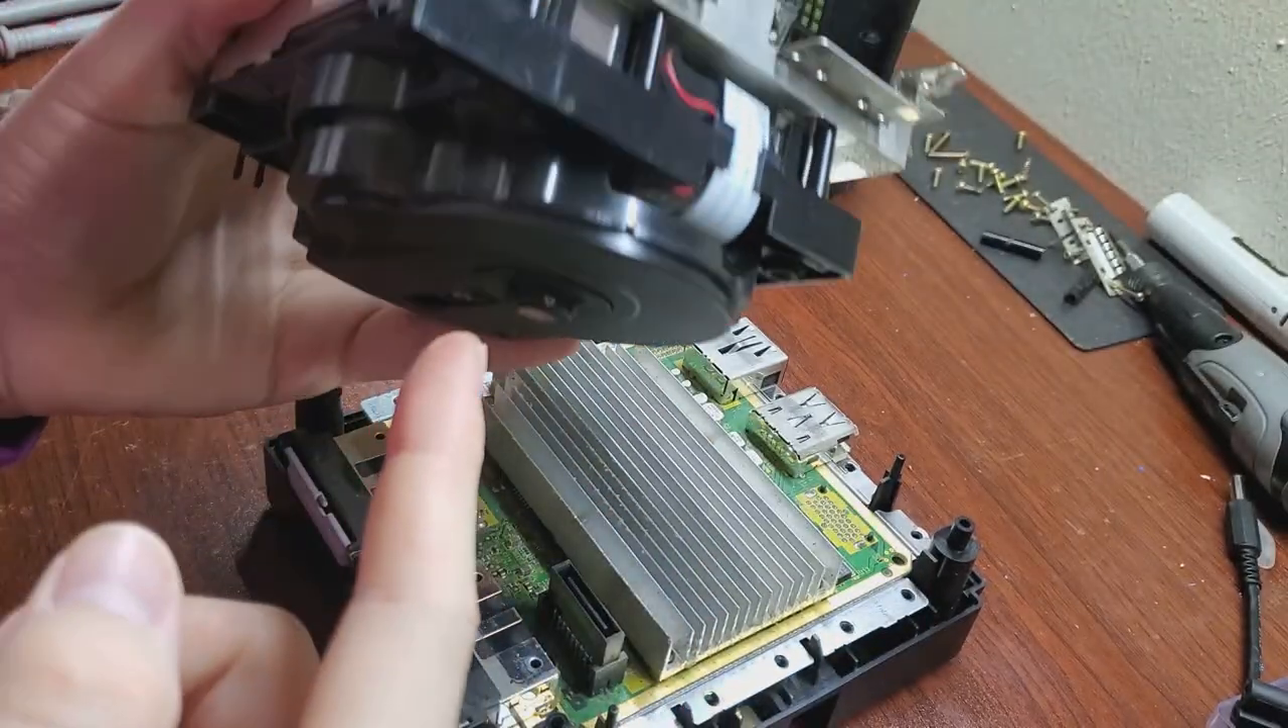With the last screw taken out, this top part will just lift right off.